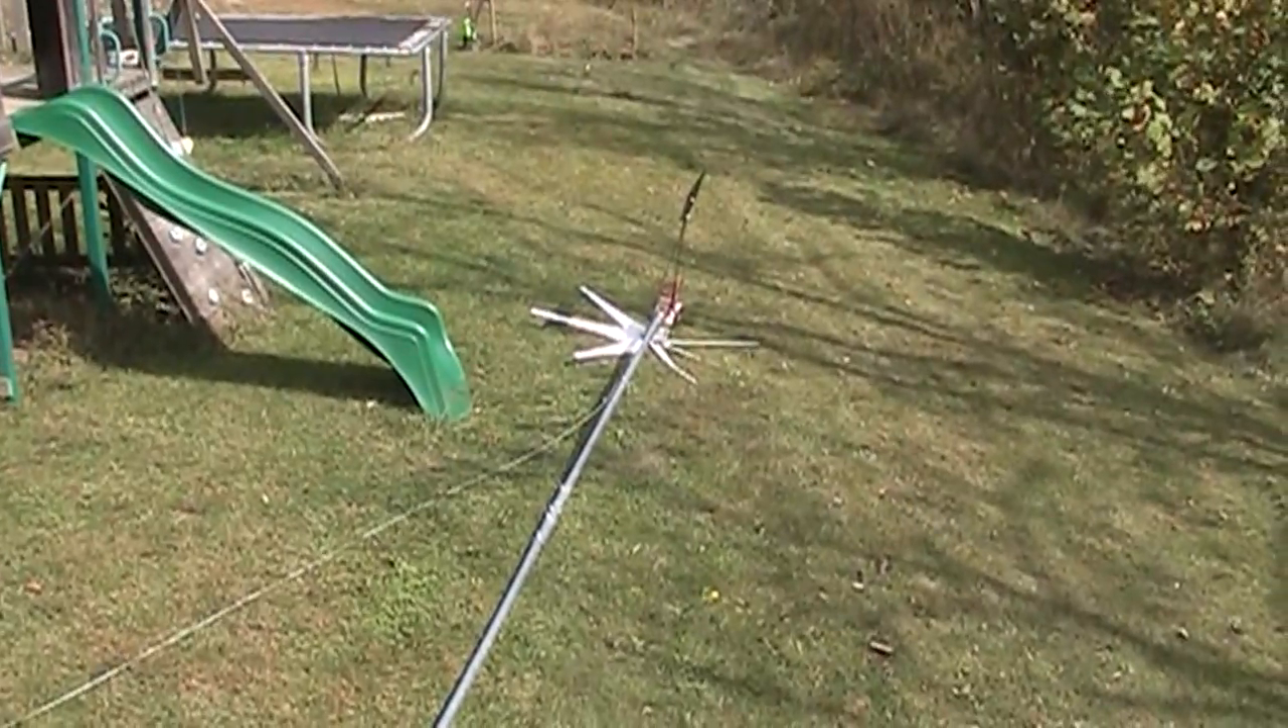All righty, we got our wind turbine put together. It is at the end of the pole.